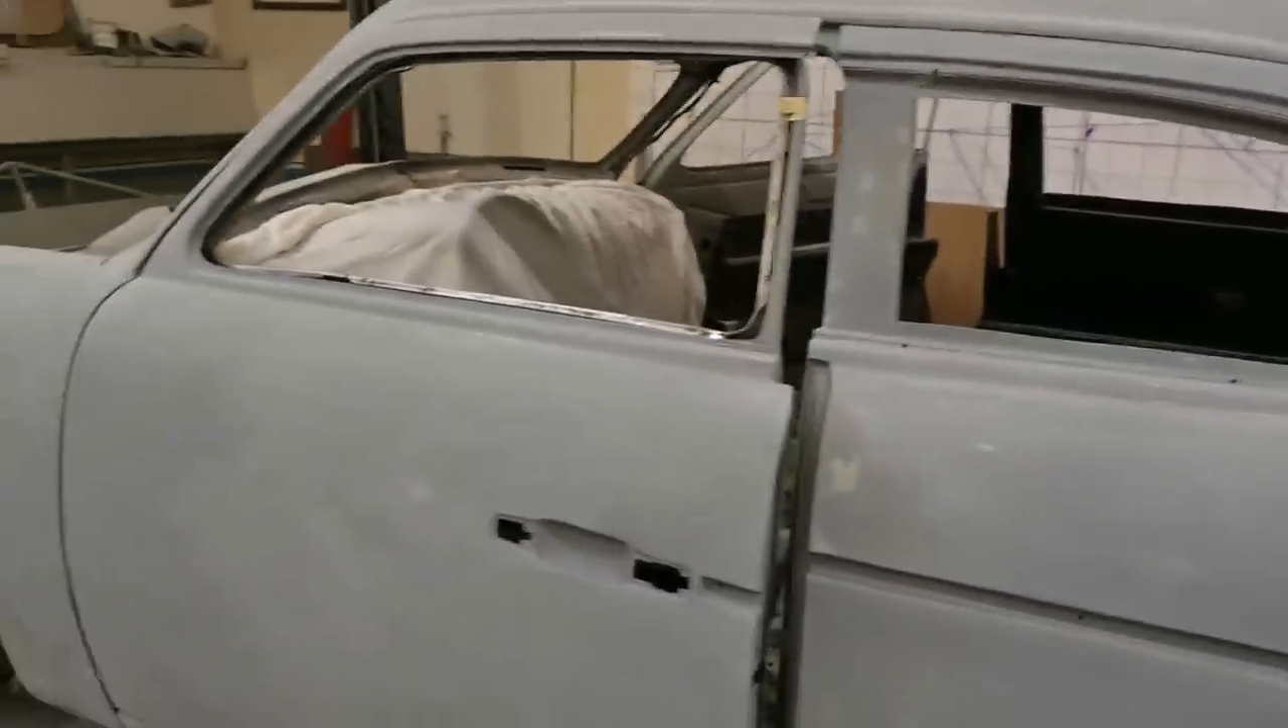That's as far as i can close the door.